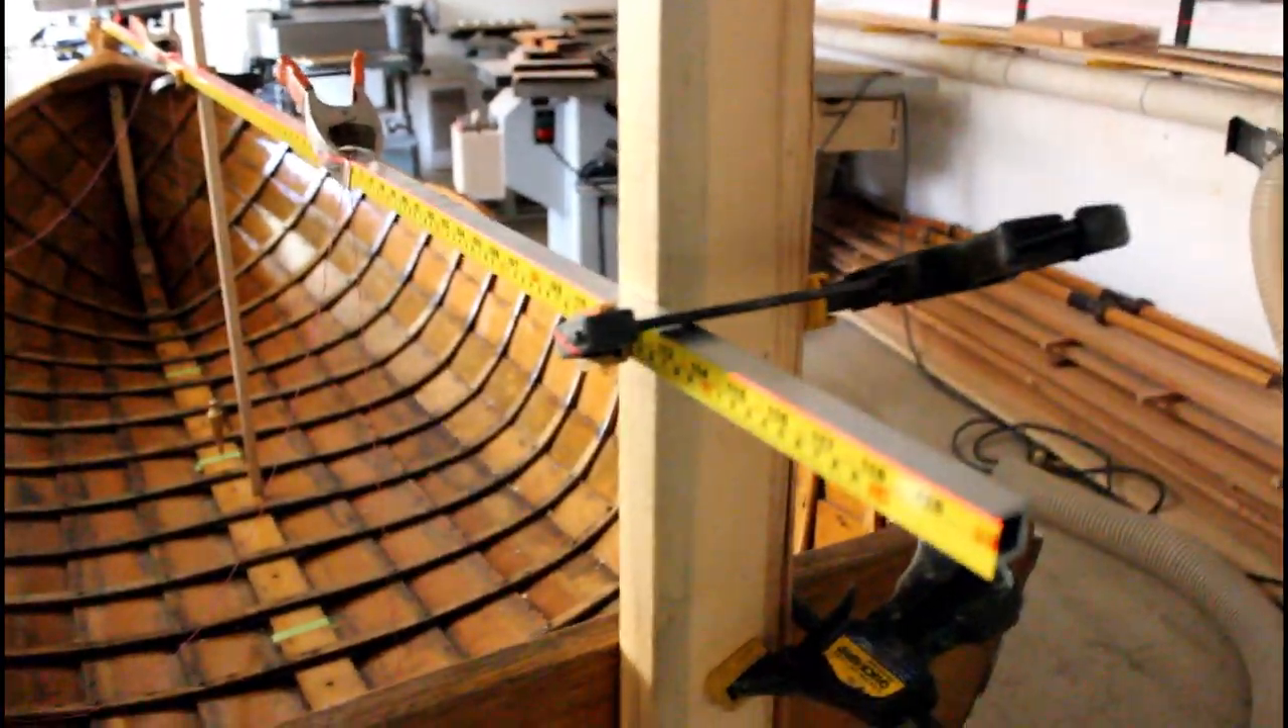The long ruler is clamped to that vertical two by four.